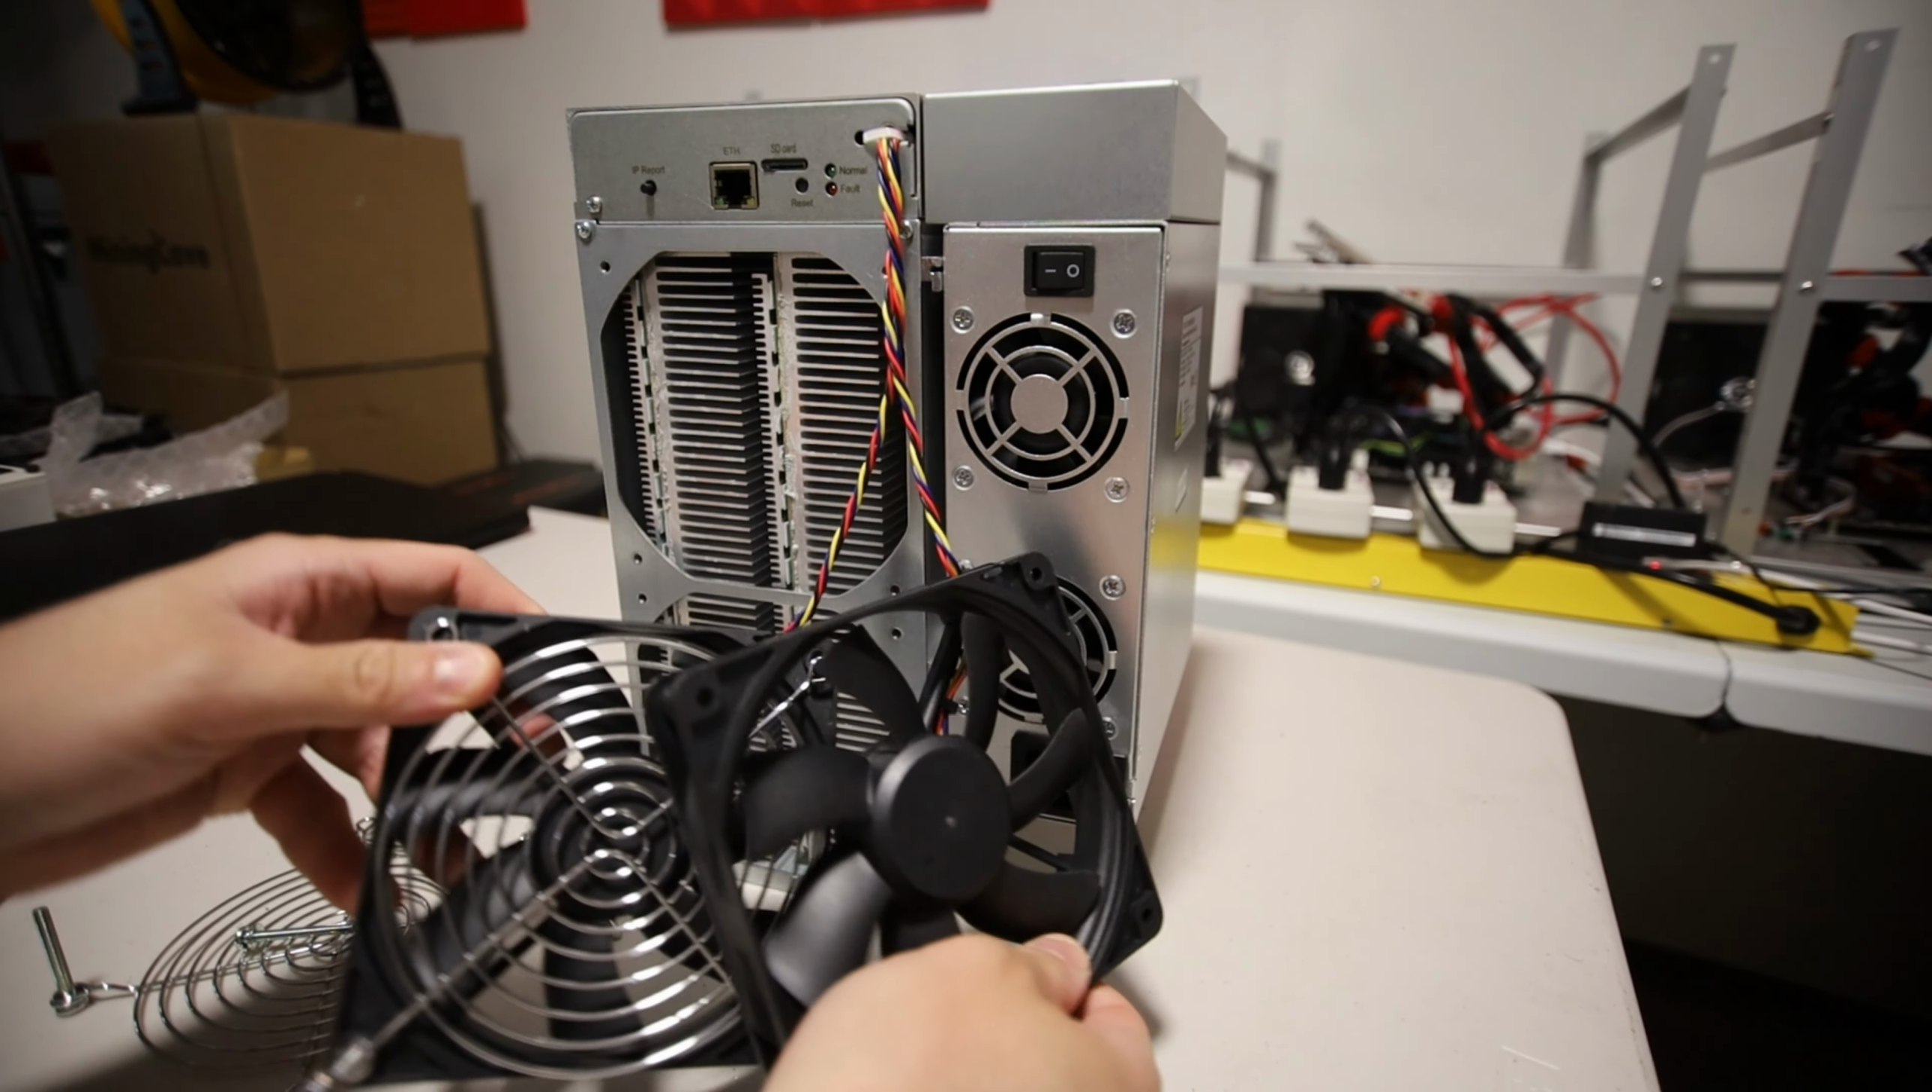Okay, the second fan is off.